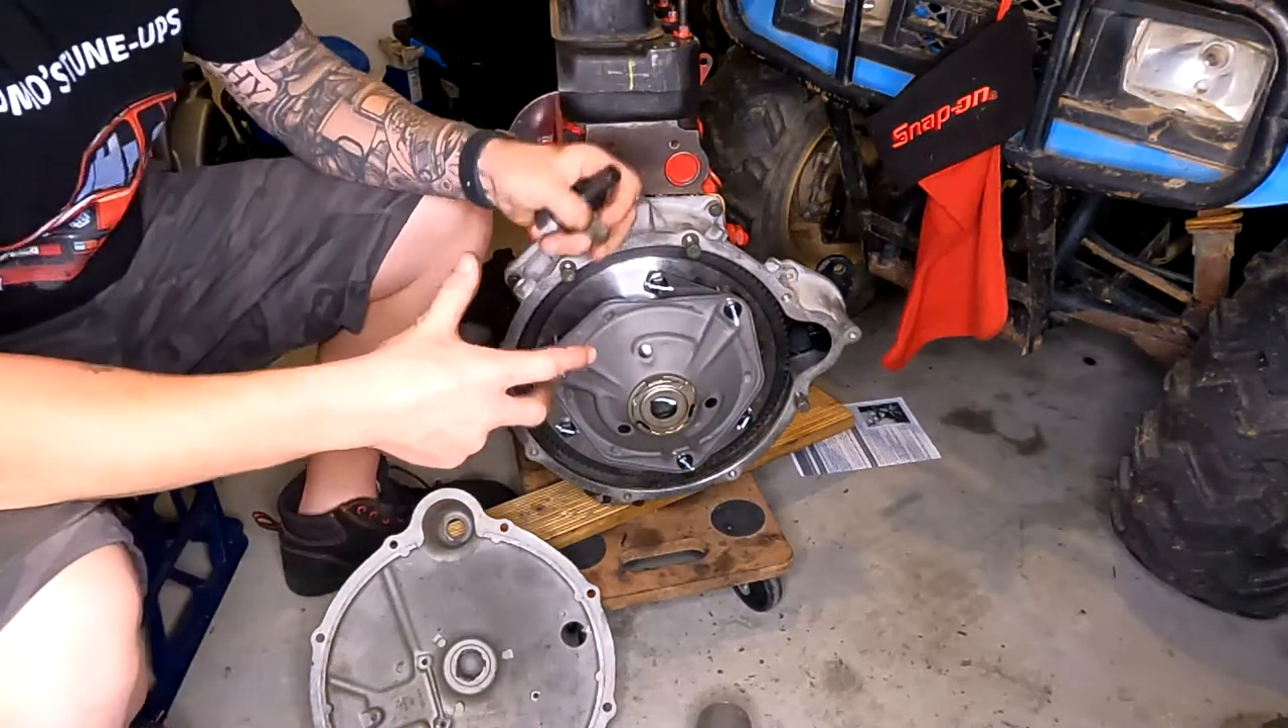Okay, so now we've pretty much assembled most of the clutch assembly.